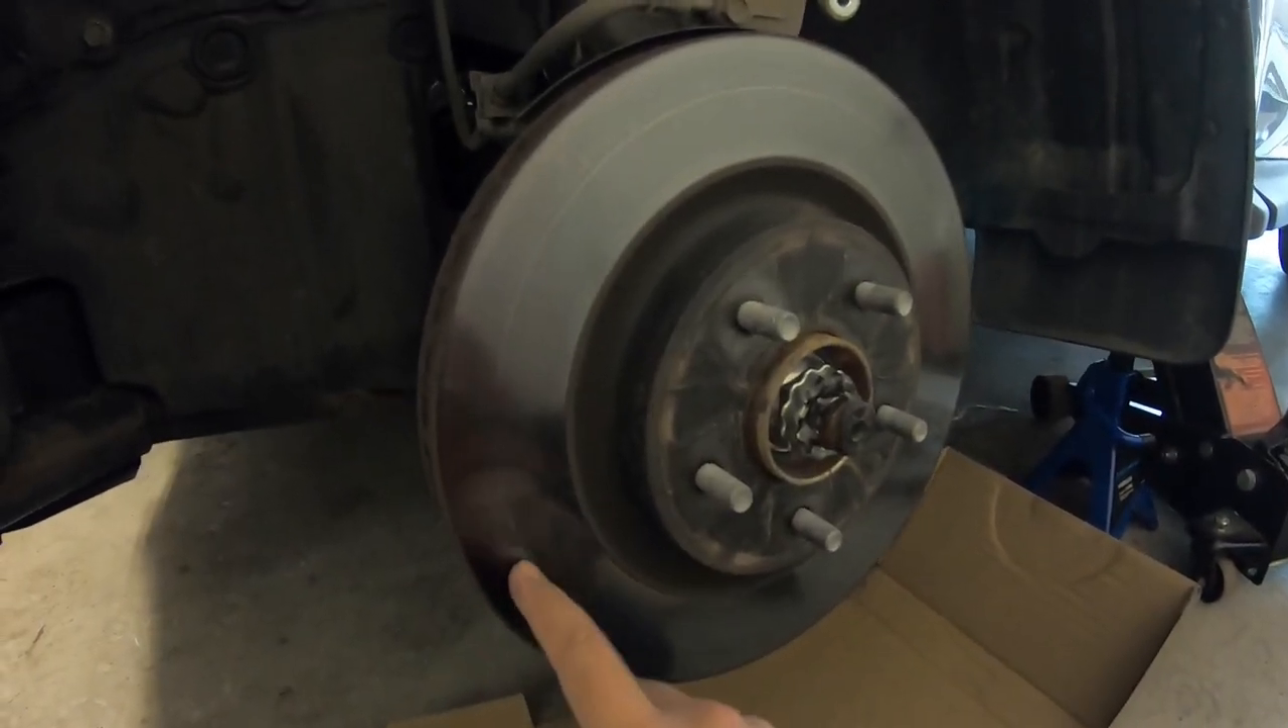So now that you got your whole caliper out of the way all that's left is your rotor.